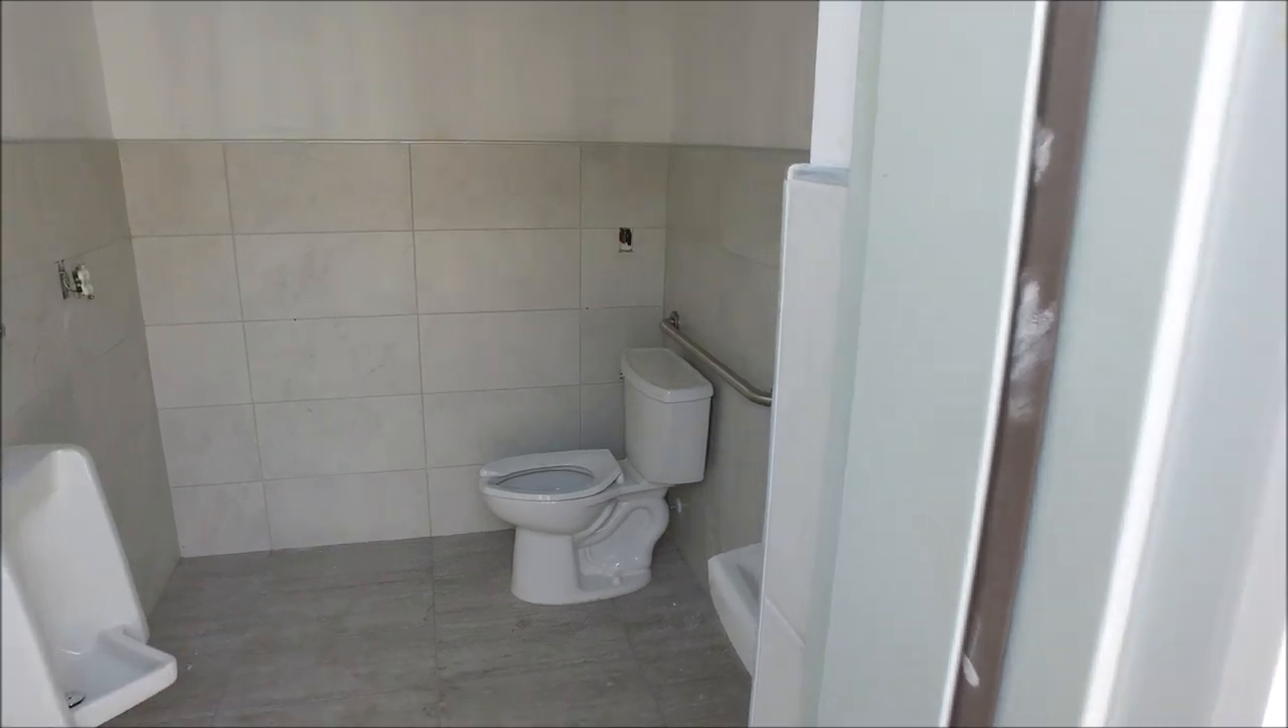You can see the restrooms have been put together, so we have the fixtures.